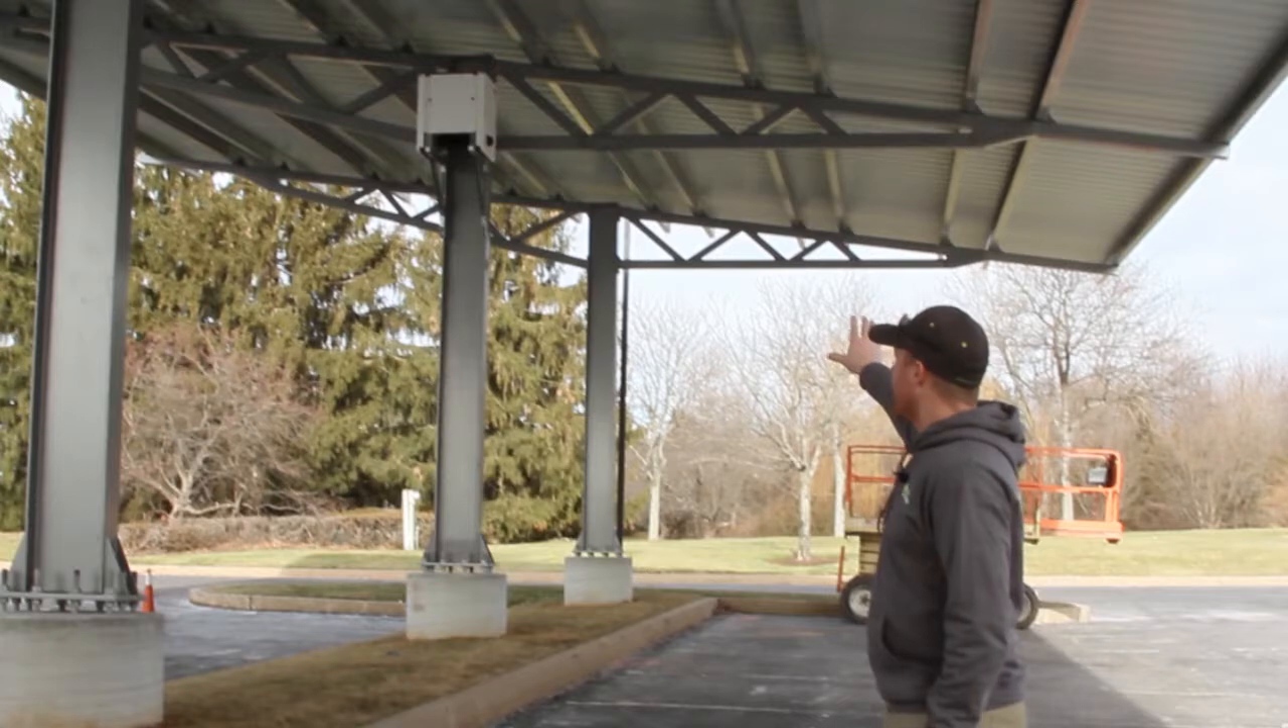You can see above me we've got the steel roof decking on and we've hung one of our solar inverters up on top of one of the posts.